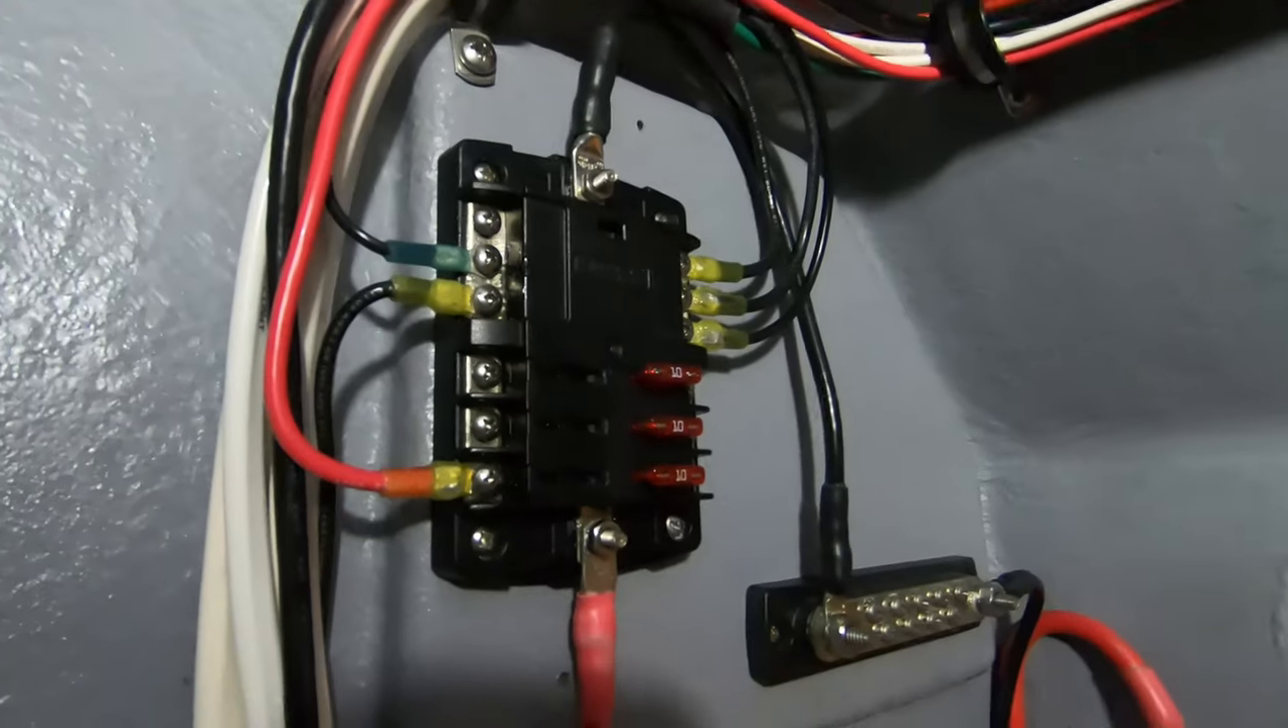There we go that is all of our connections made.